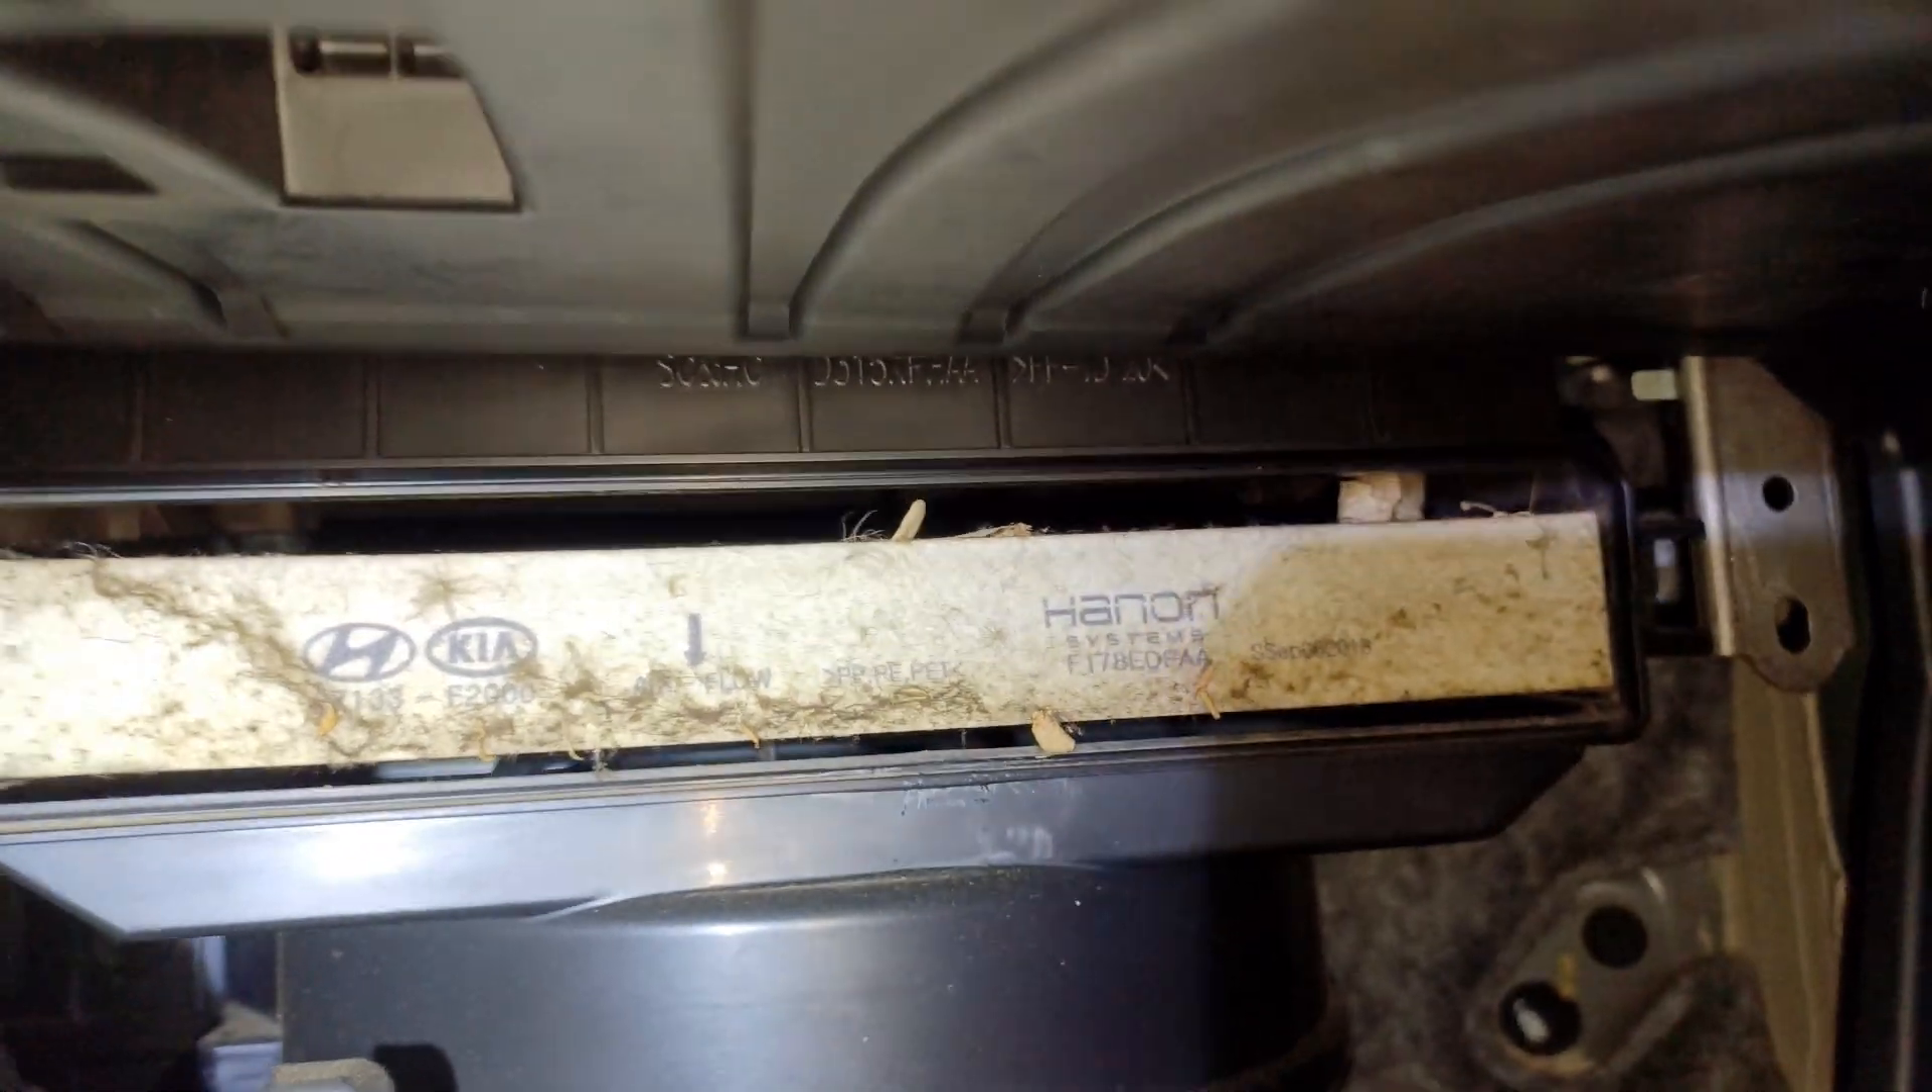And I took the cover off already for the cabin air filter.